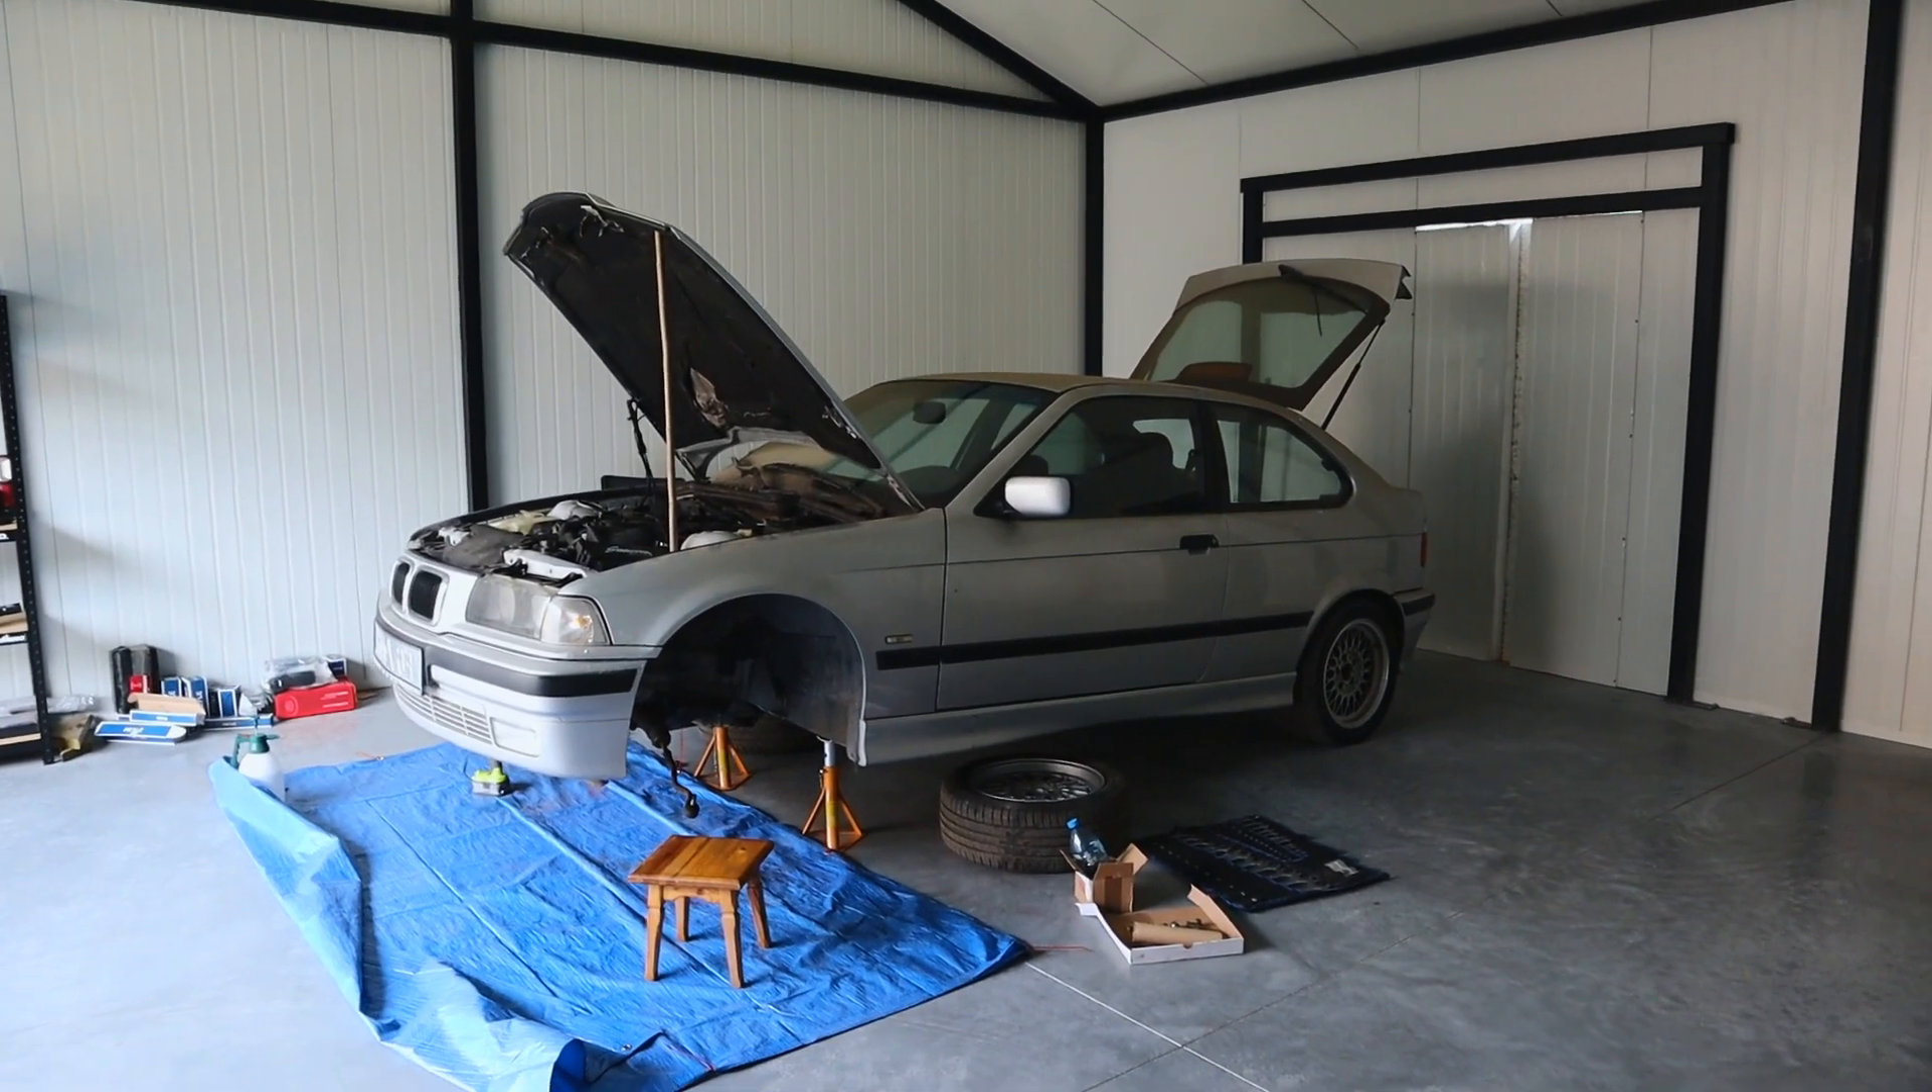Ok, jak widać gruzik jeszcze nie poskładany.